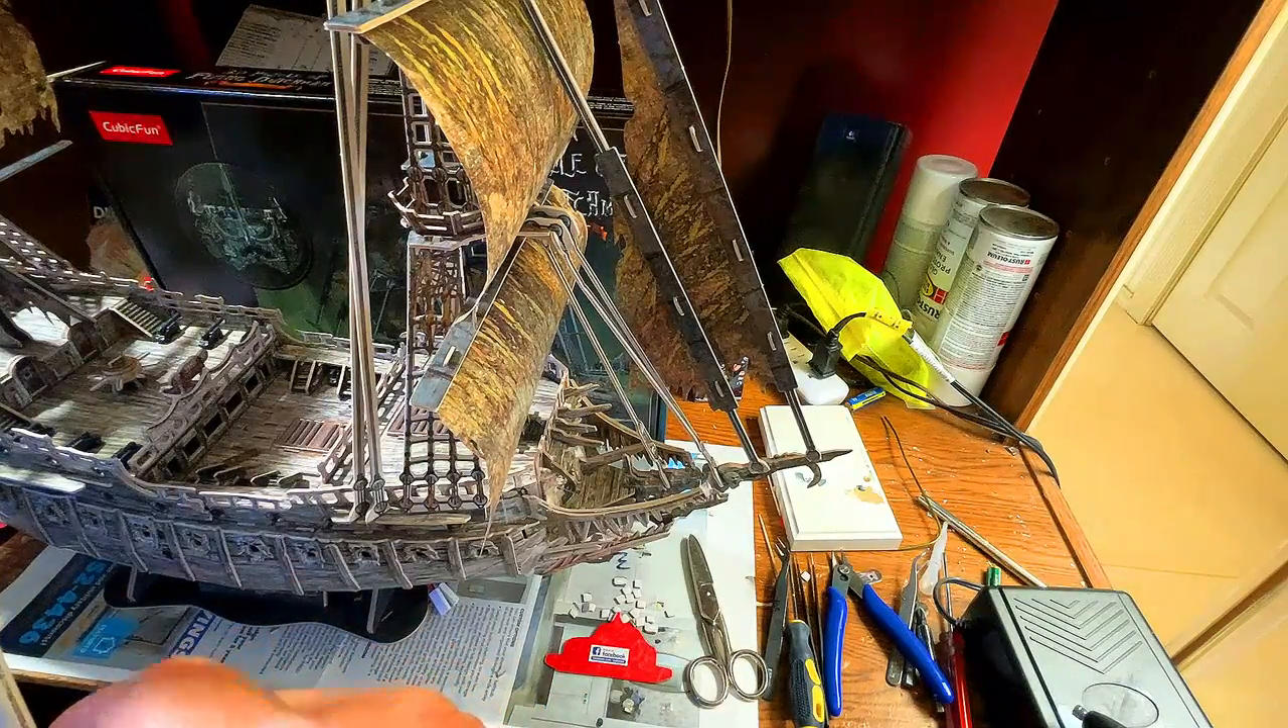So we've got the rigging and we have the sails in the front.